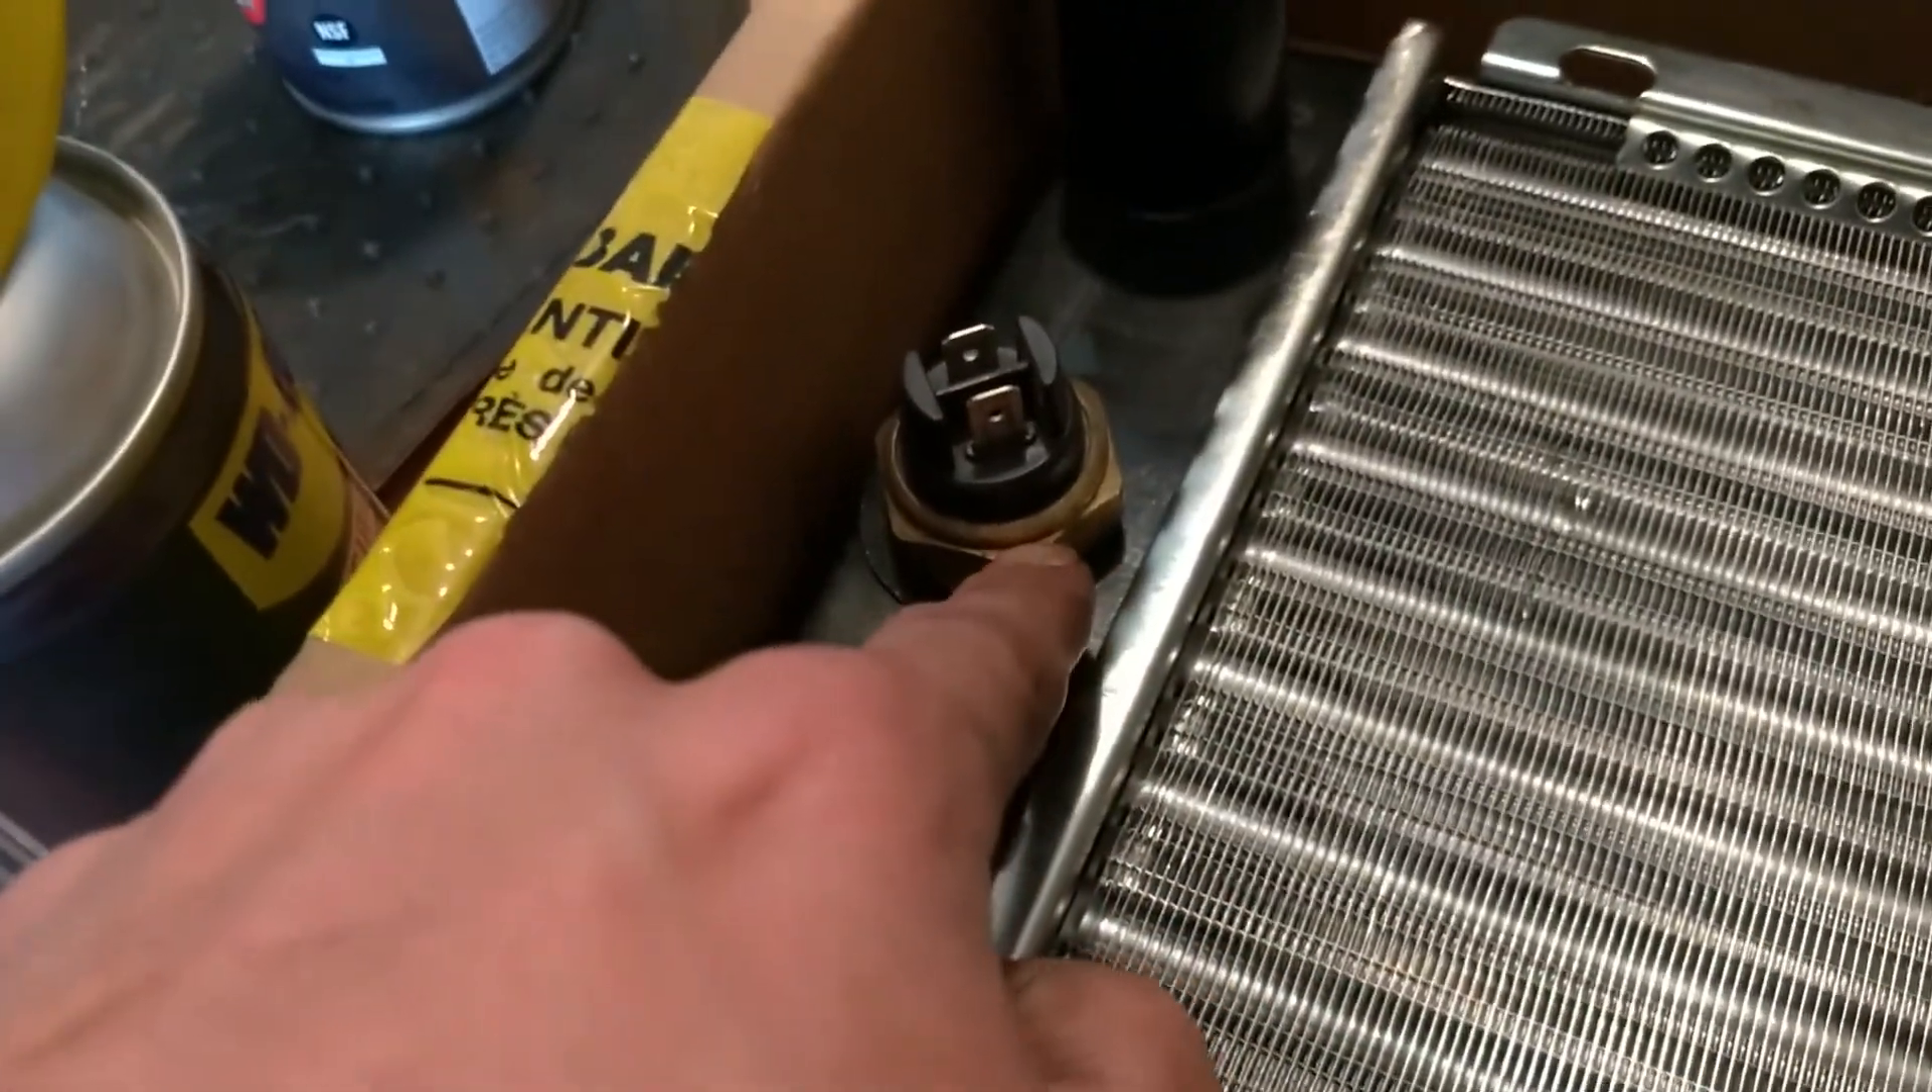Sur le nouveau radiateur là j'ai installé le thermocontact.